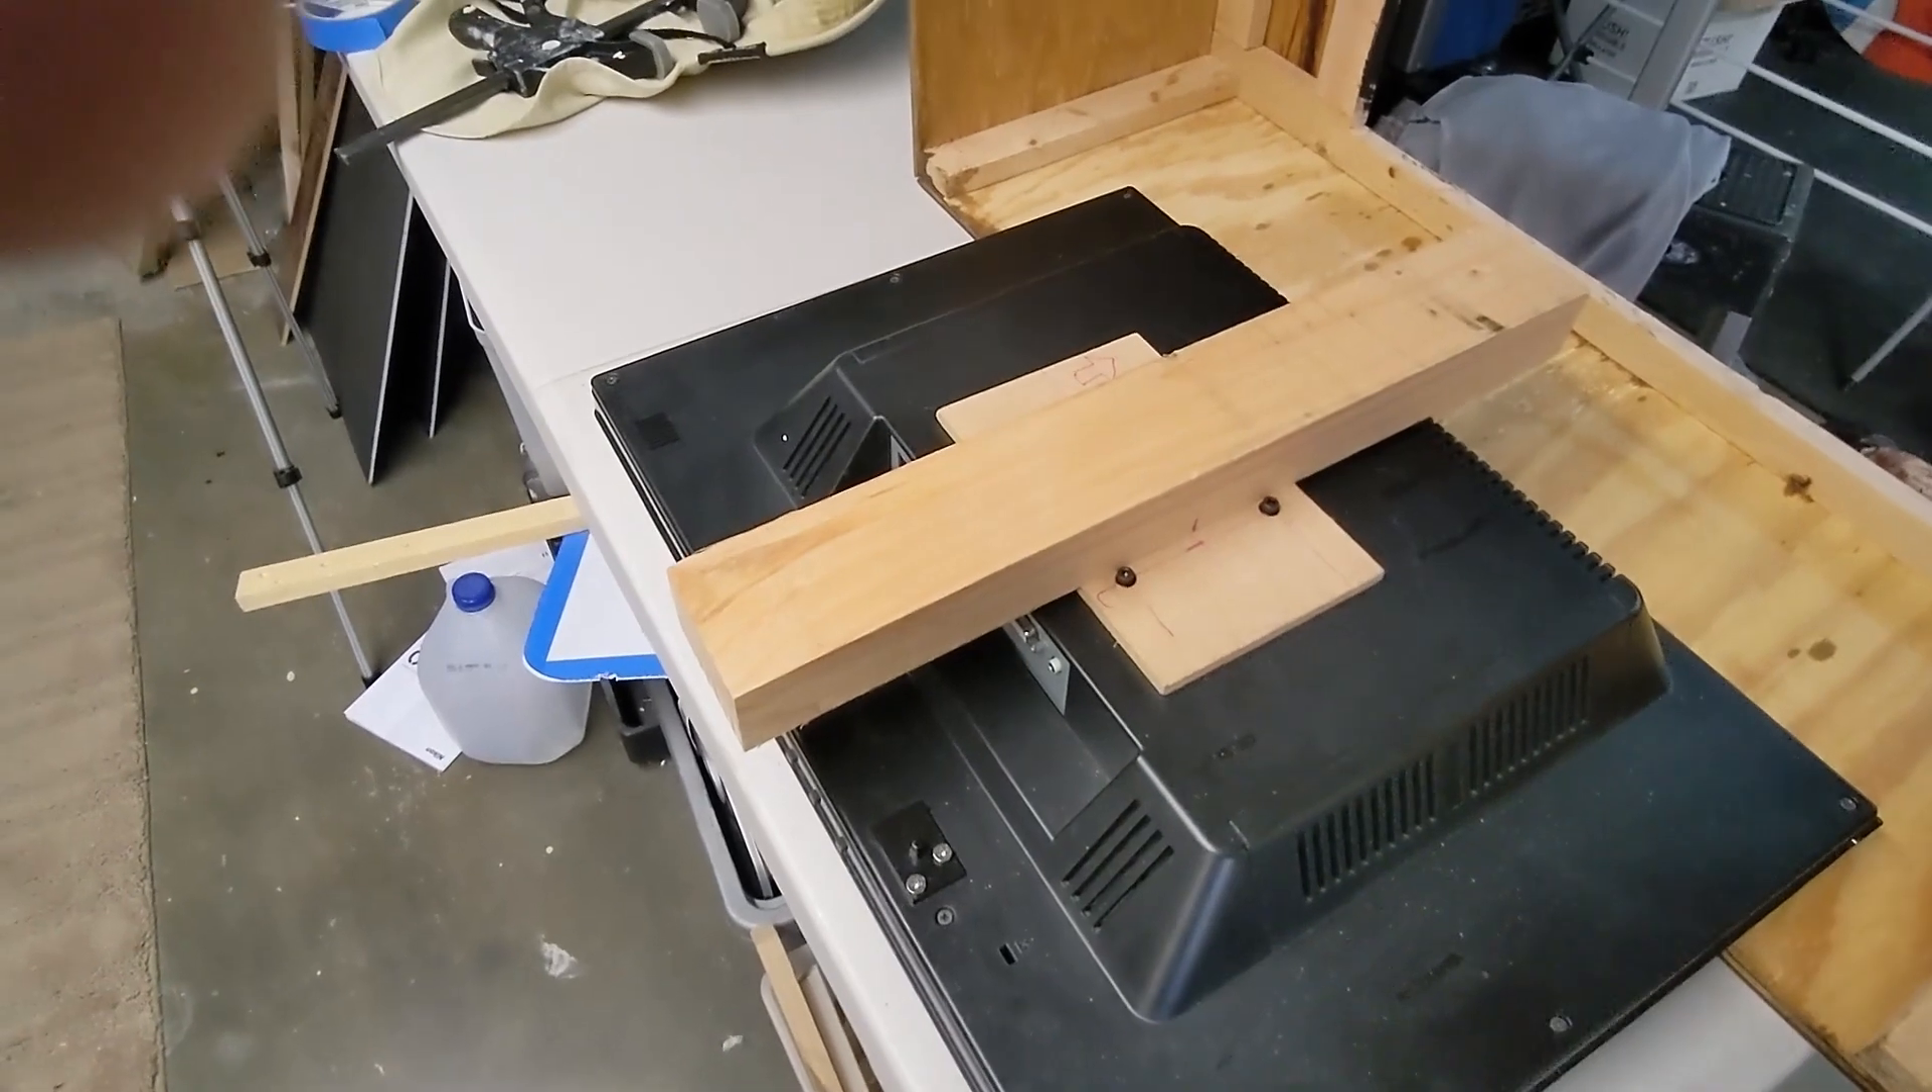Okay so i've attached the back piece and then attached the support.